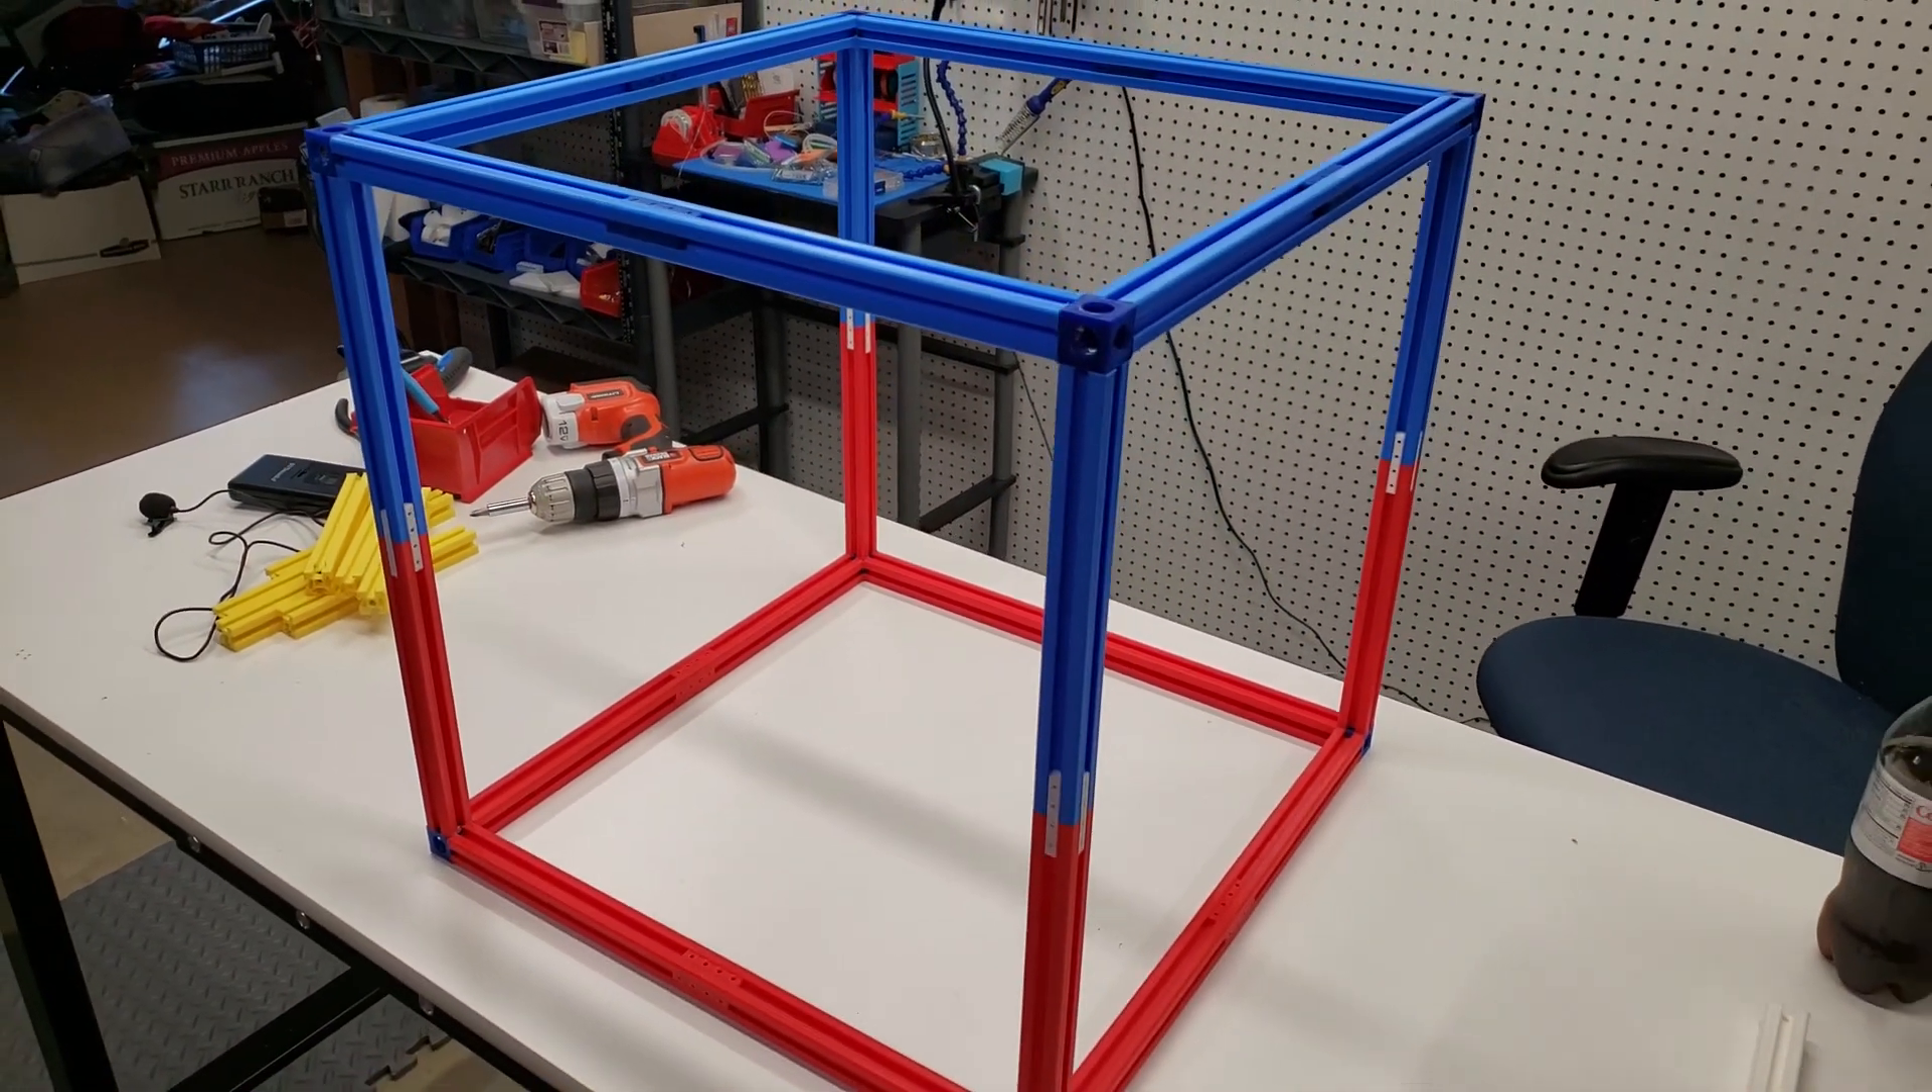And here we have the completed 400 millimeter by 400 millimeter cube.